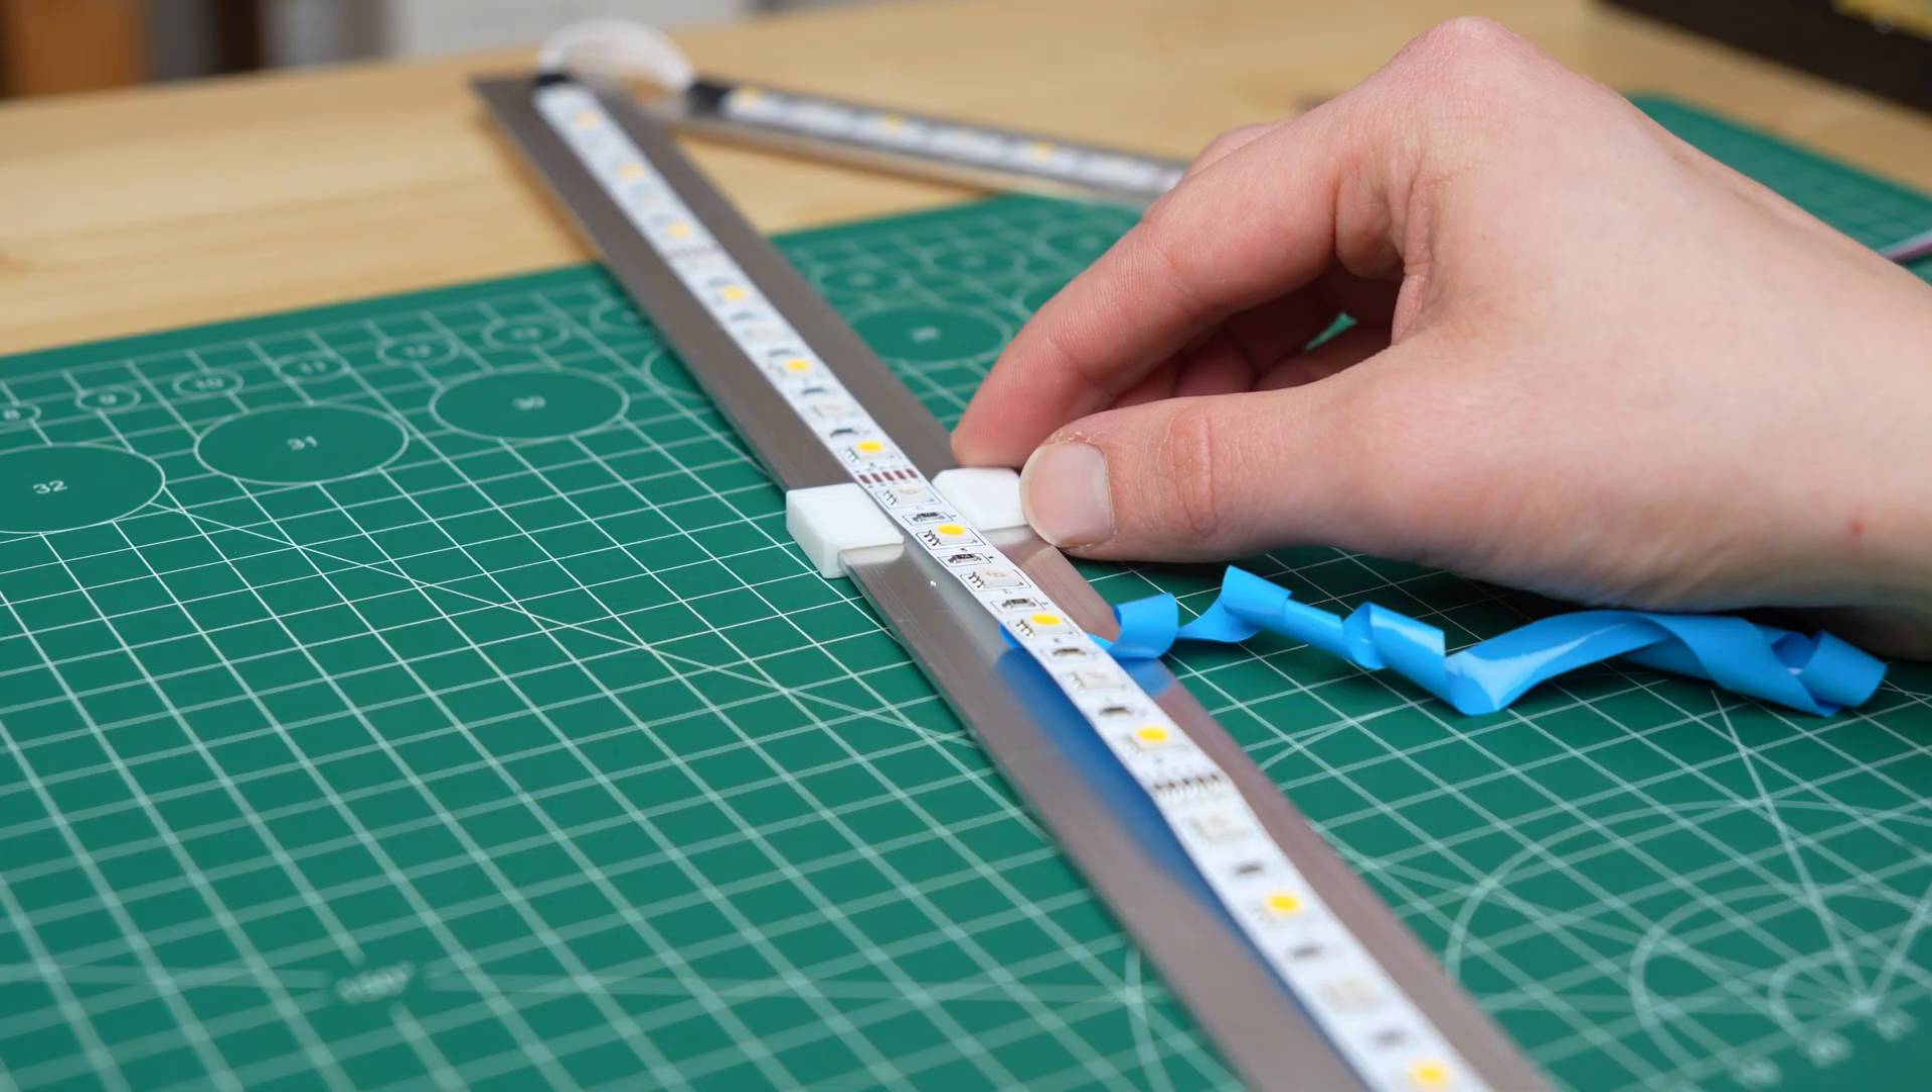On the aluminum profiles I glued the LED strip, using this simple jig to keep it centered.